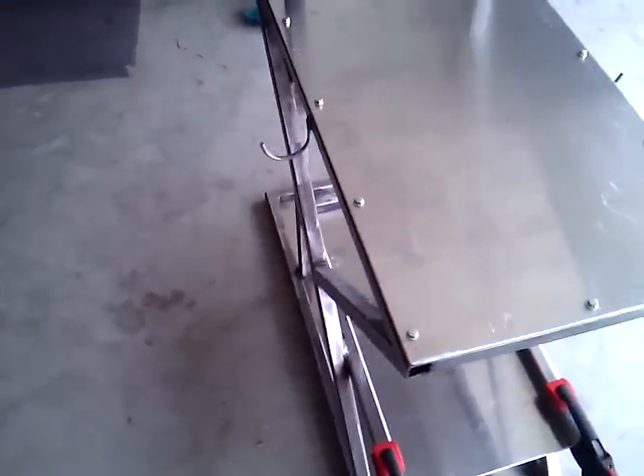But one last thing I wanted to note is I have welded a couple of small hooks on either side to hang the cables and the ground wires and the torch leads and such.